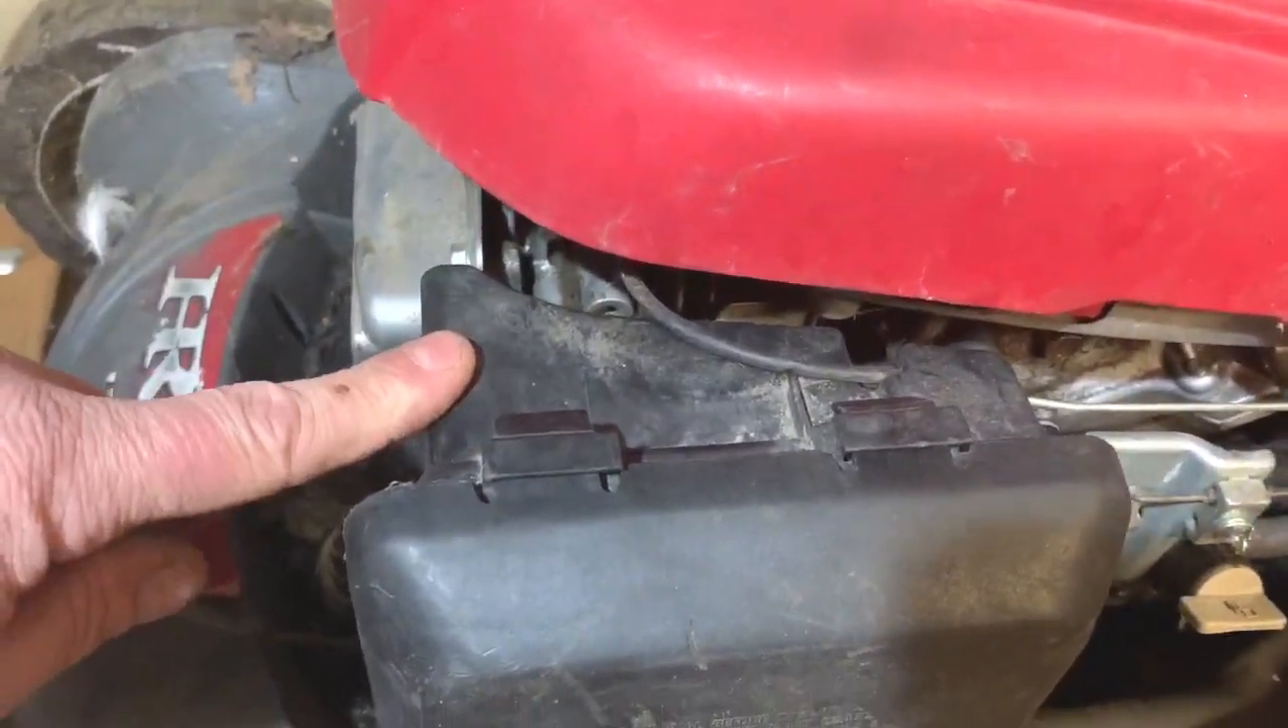I've just put this cover back on and I have replaced the housing, the air filter housing. So that clips in properly now.